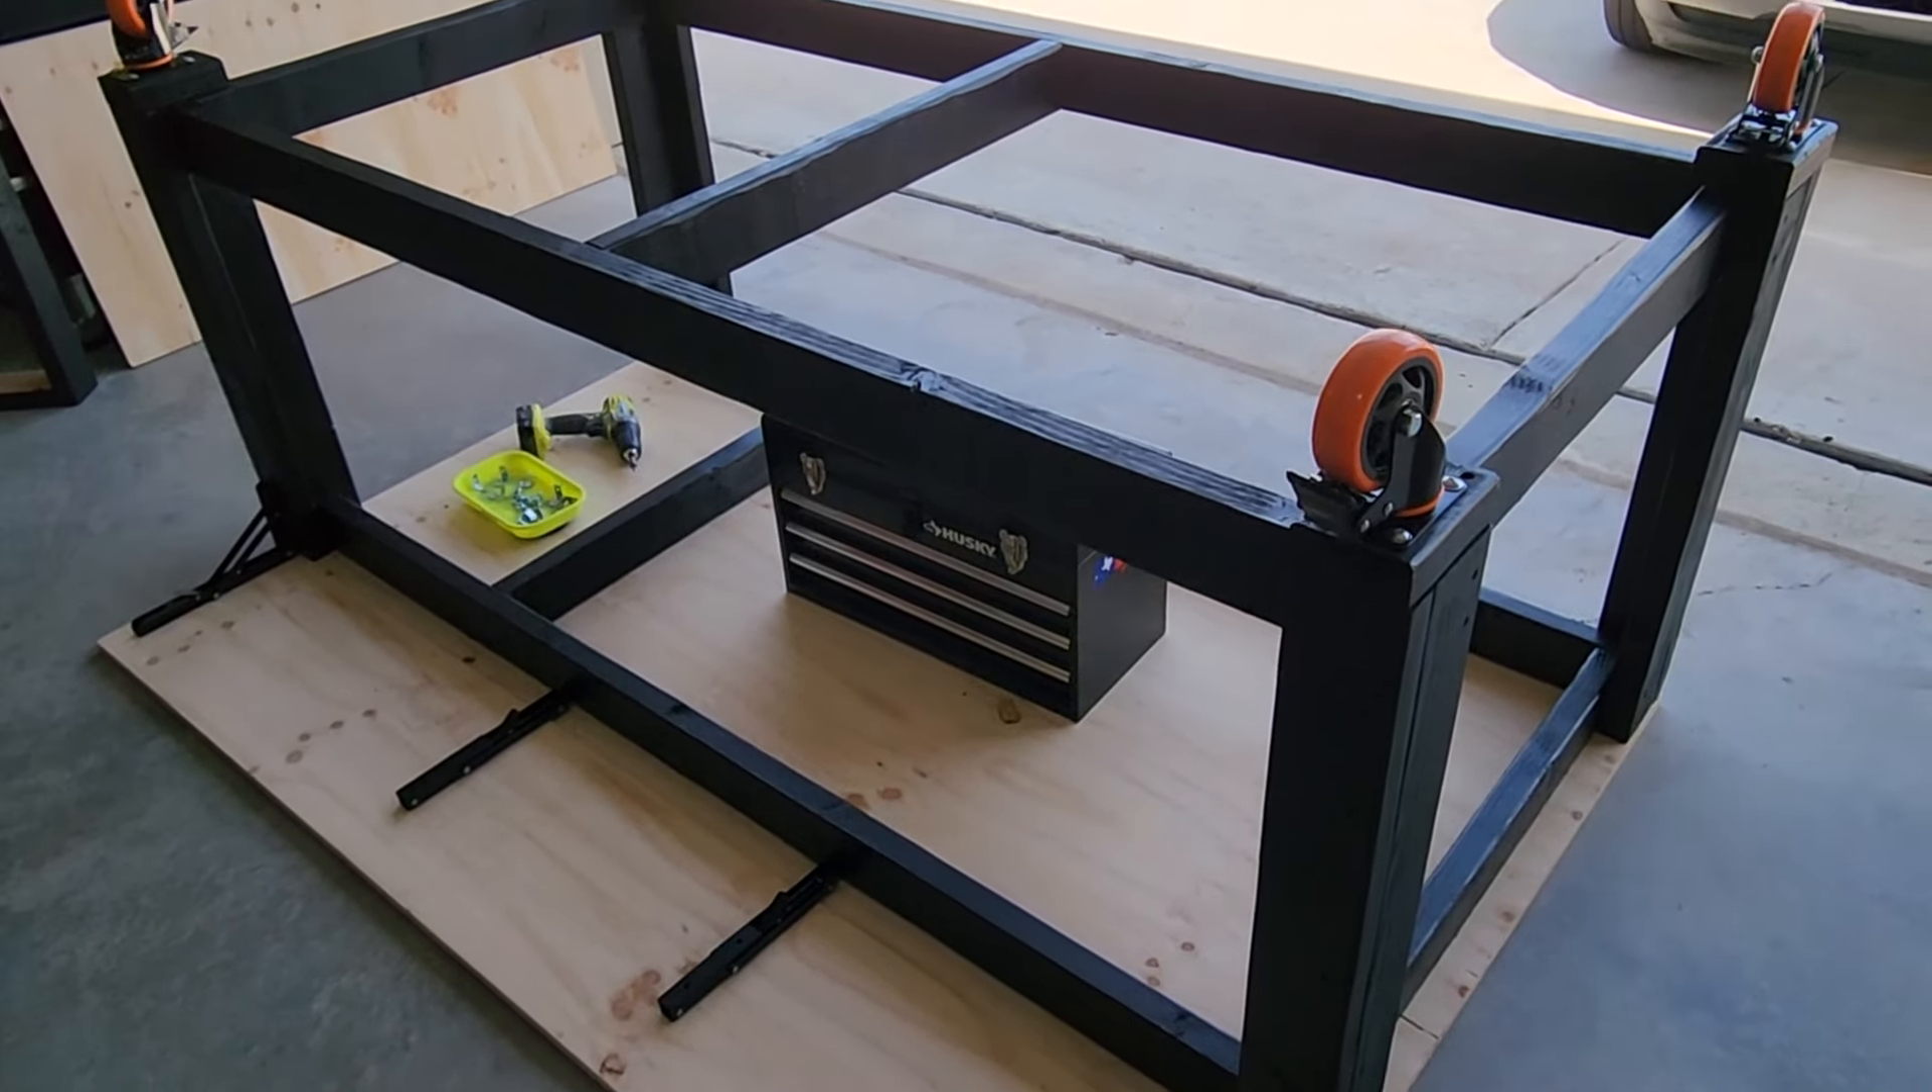You can see that I have the casters on.